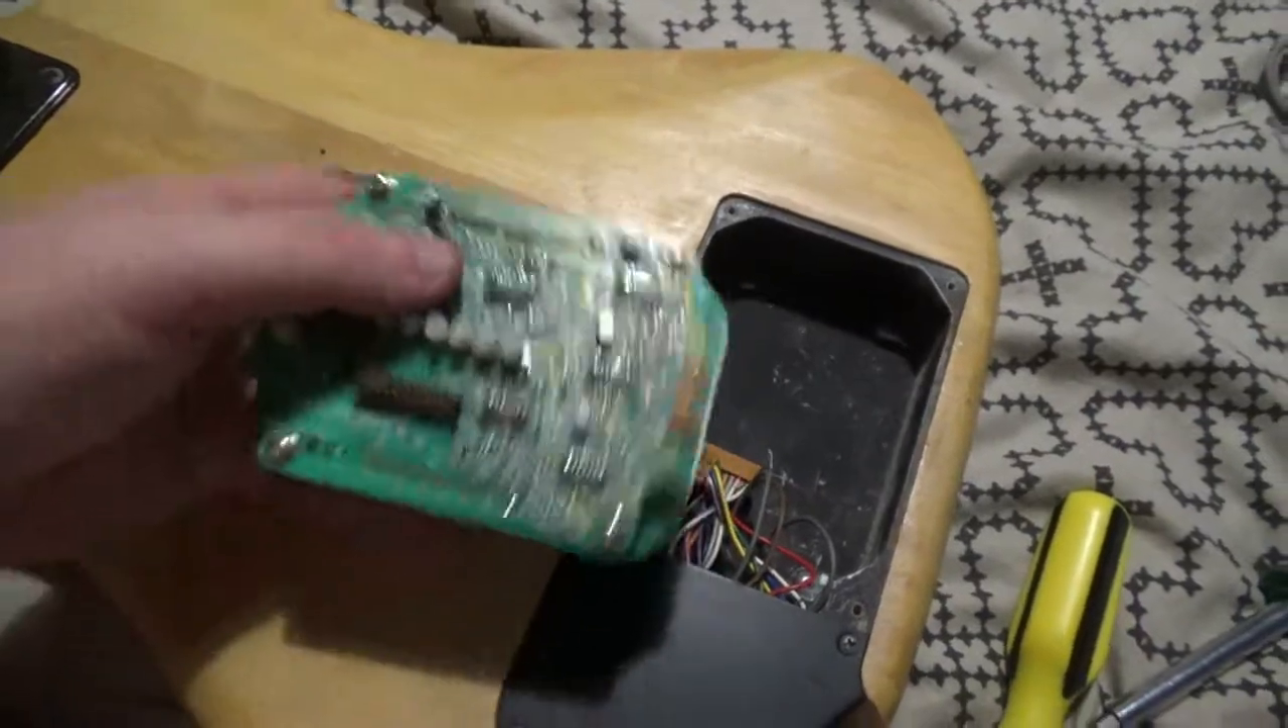The one thing I haven't put back in is the main board.